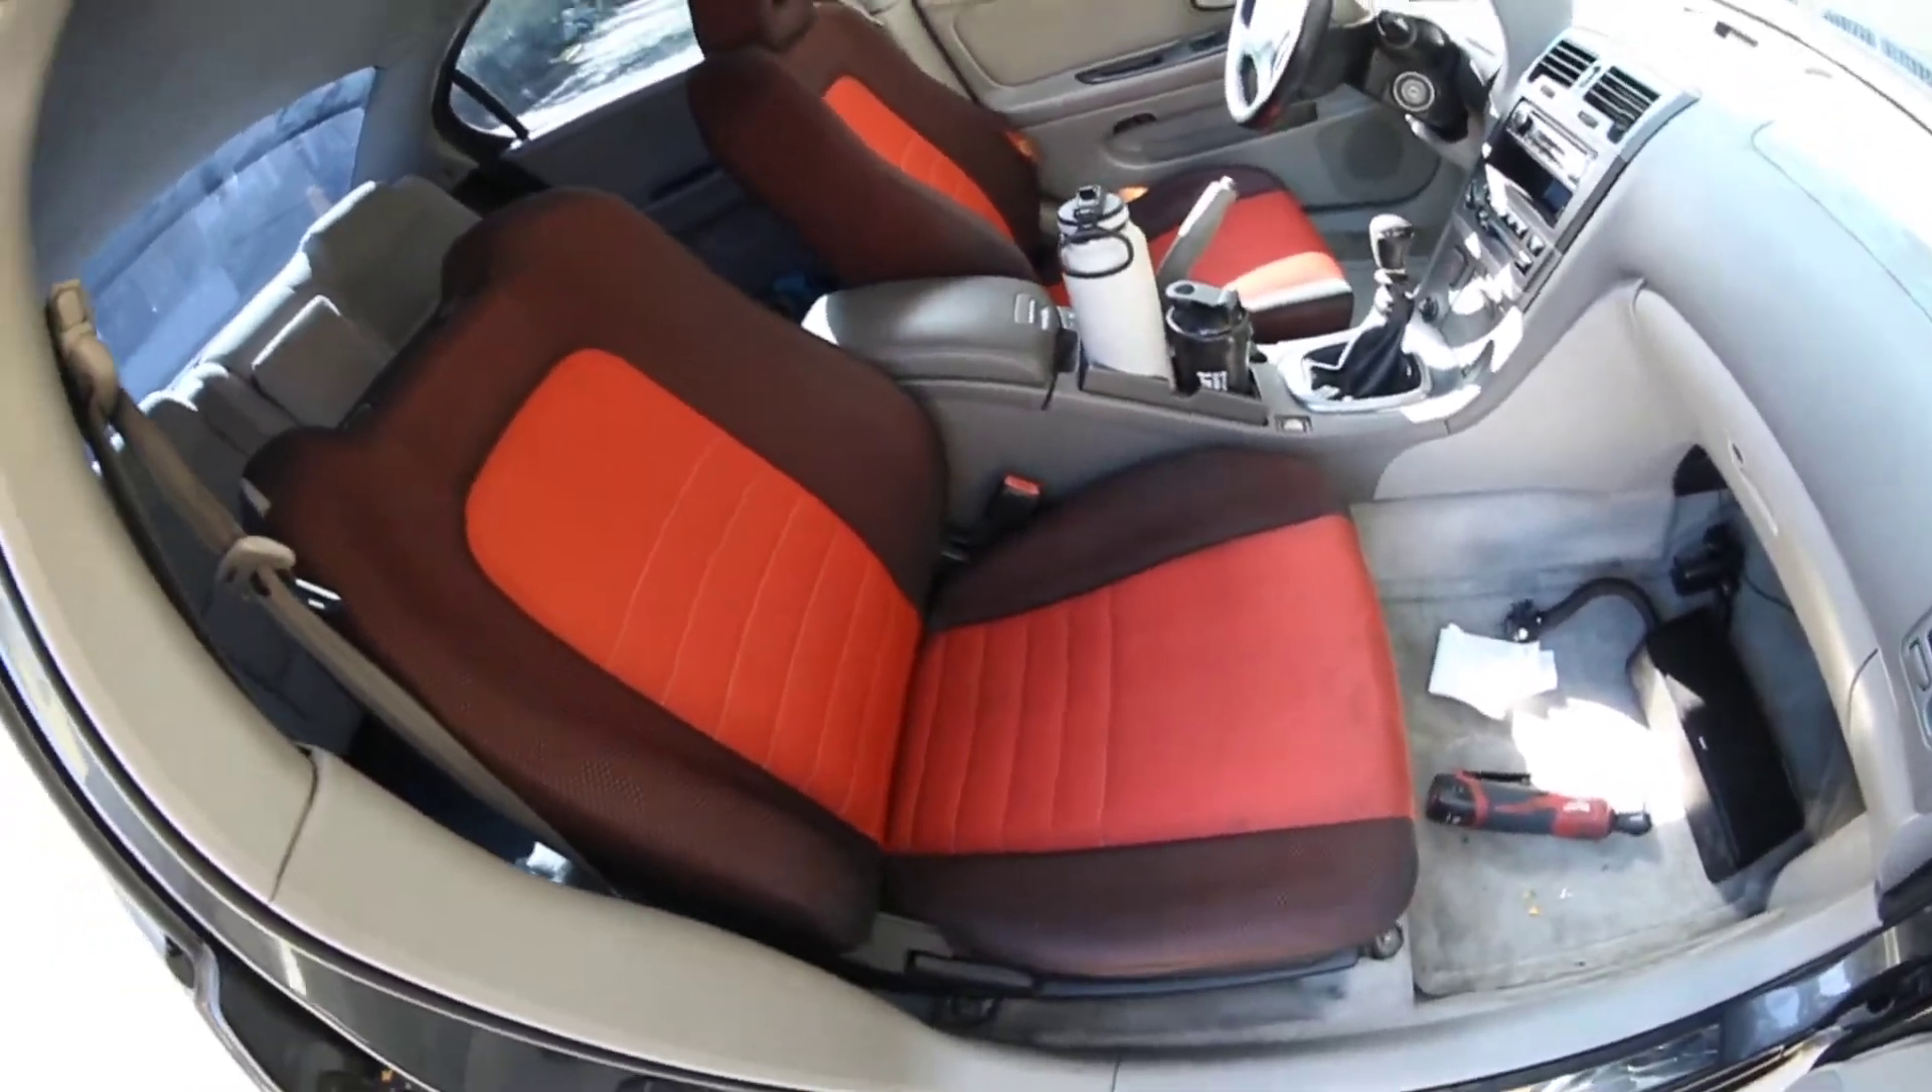Just to show you, seat fits in the car, angle everything is proper. There it is, headrest fit as you see. Seats are basically fully installed.